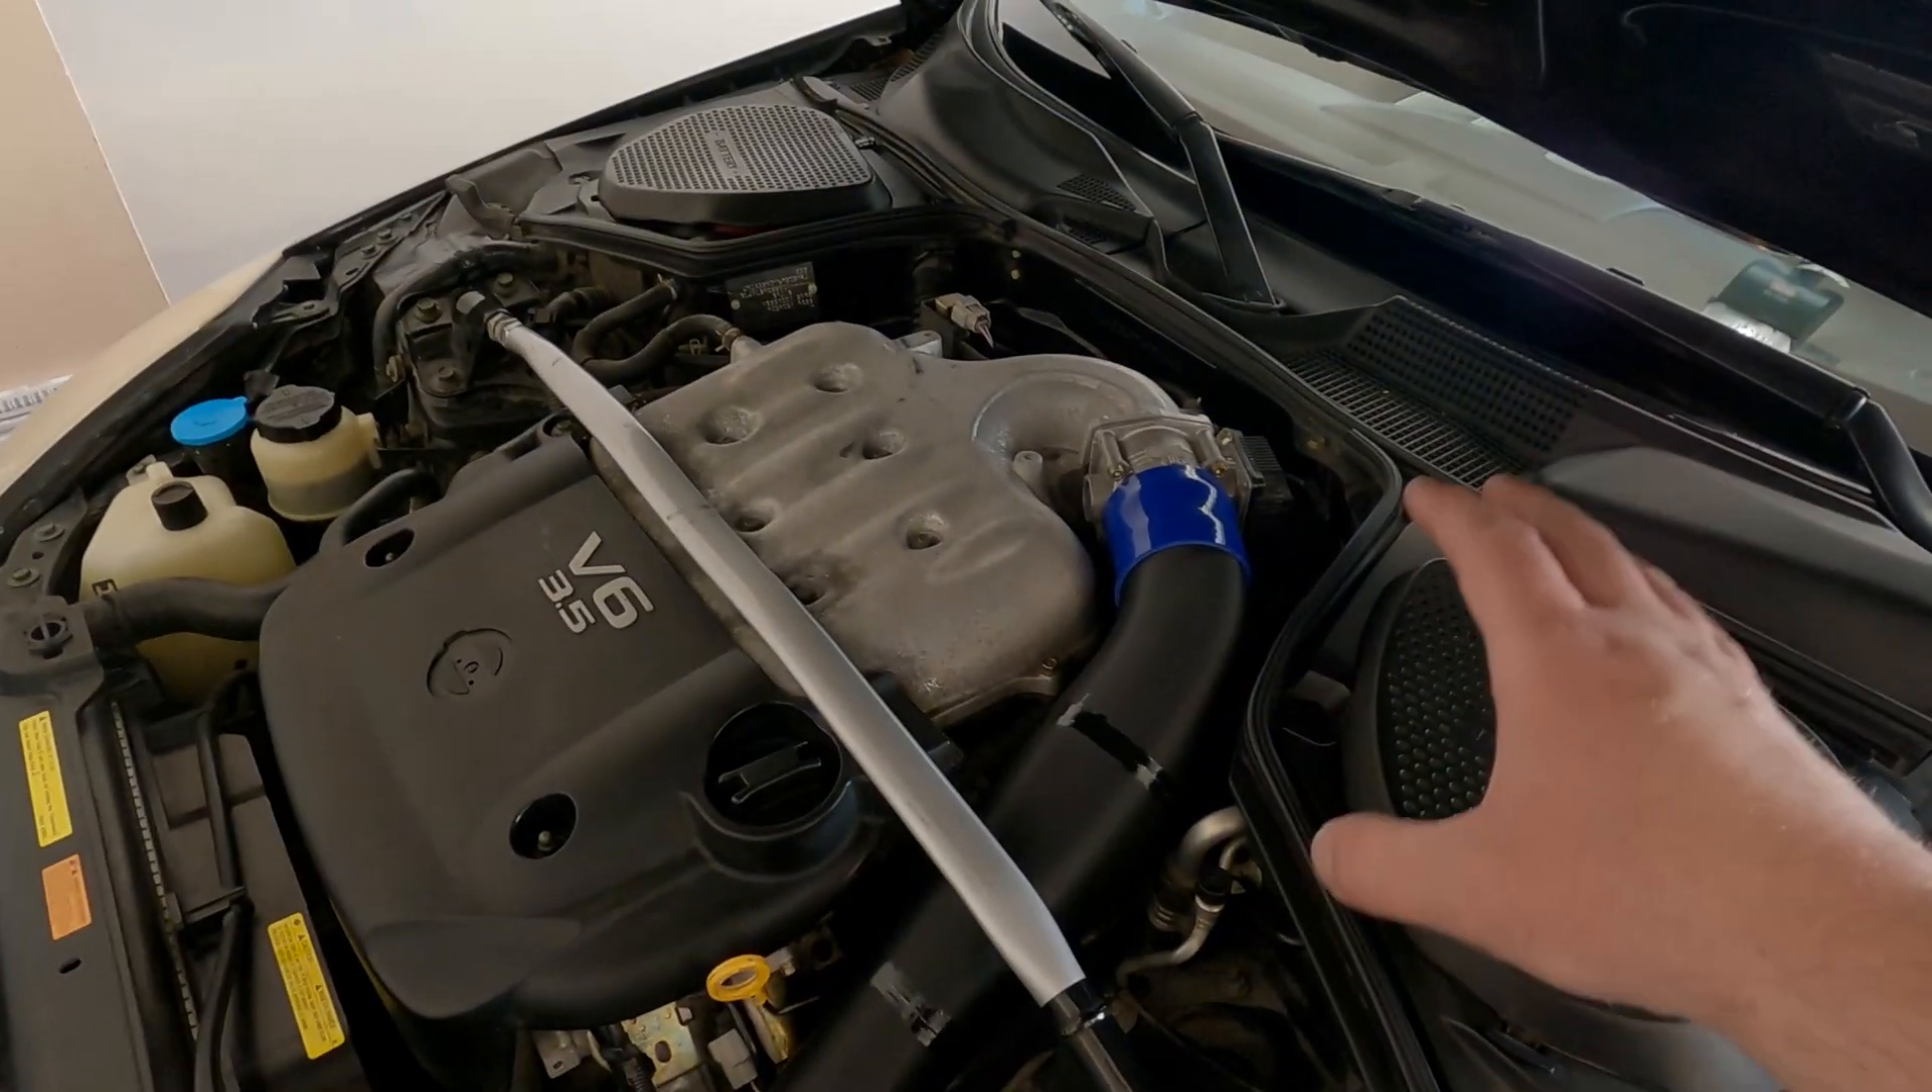I do not have clamps on the coupler right now so it is loose but it is very very snug.